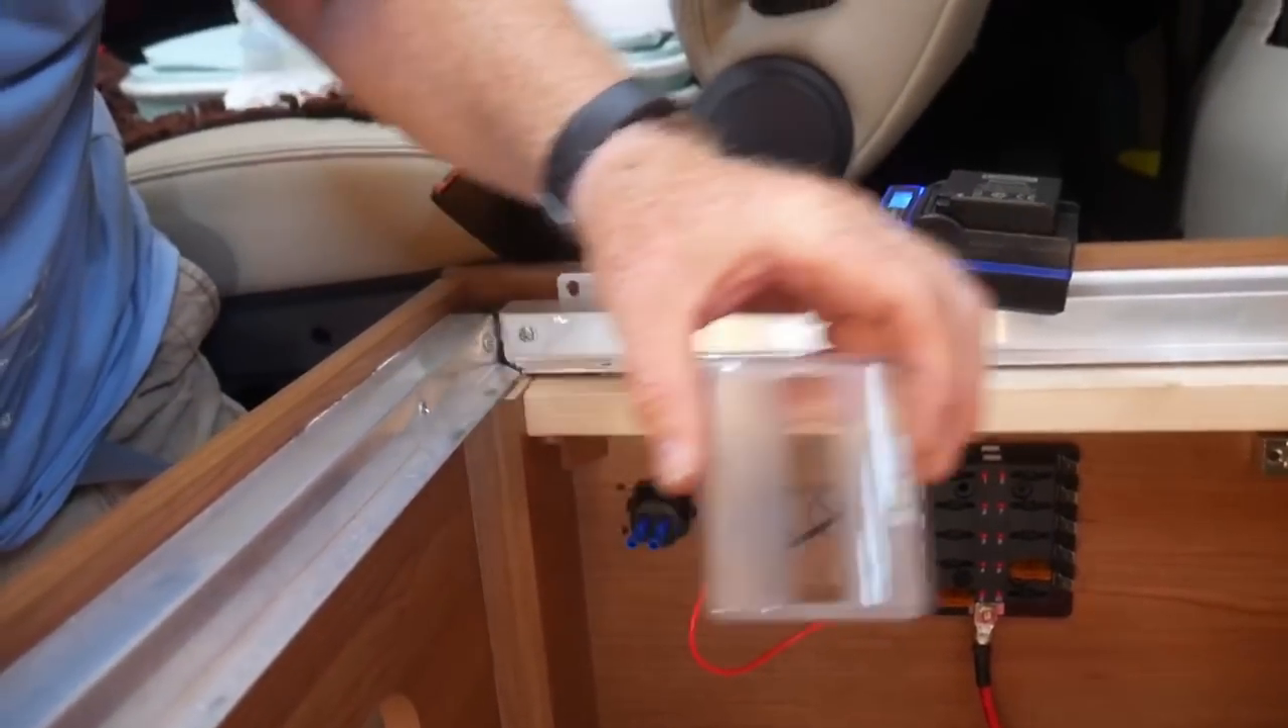This is the fuse box cover which I haven't put back on yet.